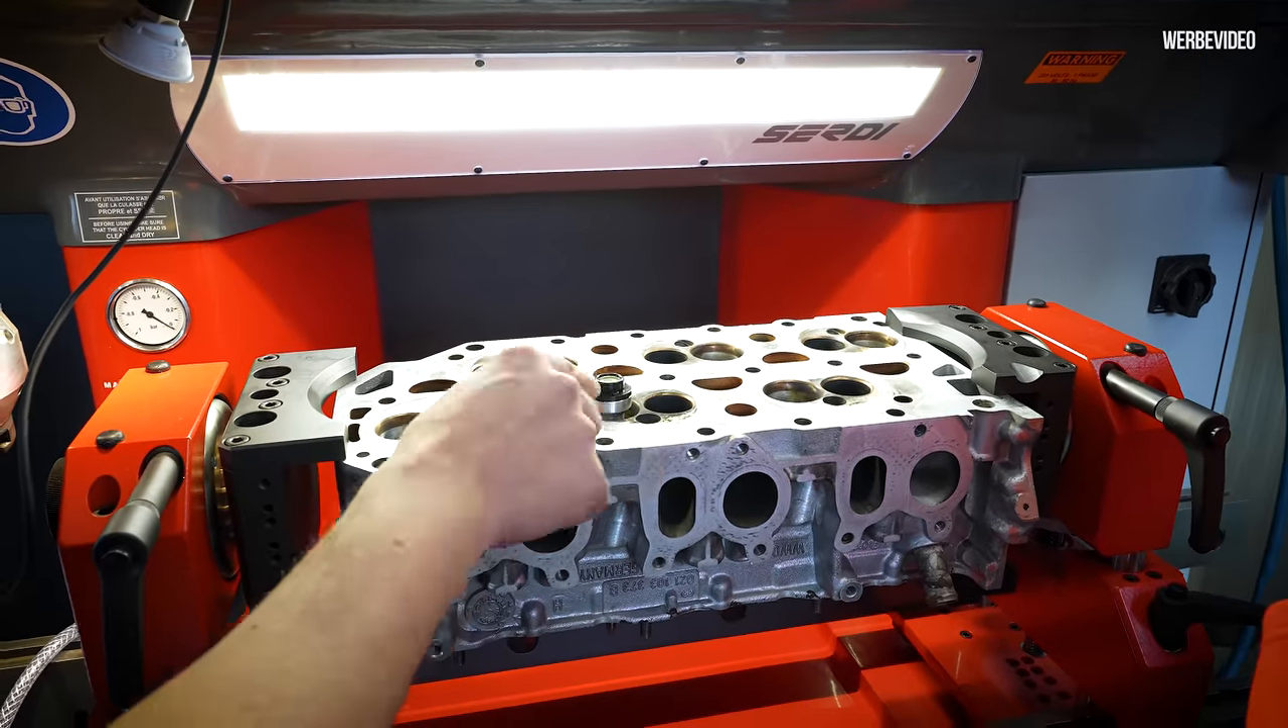So, Philipp hat mir freundlicherweise den Kopf schon mal eingebaut, weil ich mir so herrlich beim Mountainbike-Fahren die Schulter zerschossen habe.